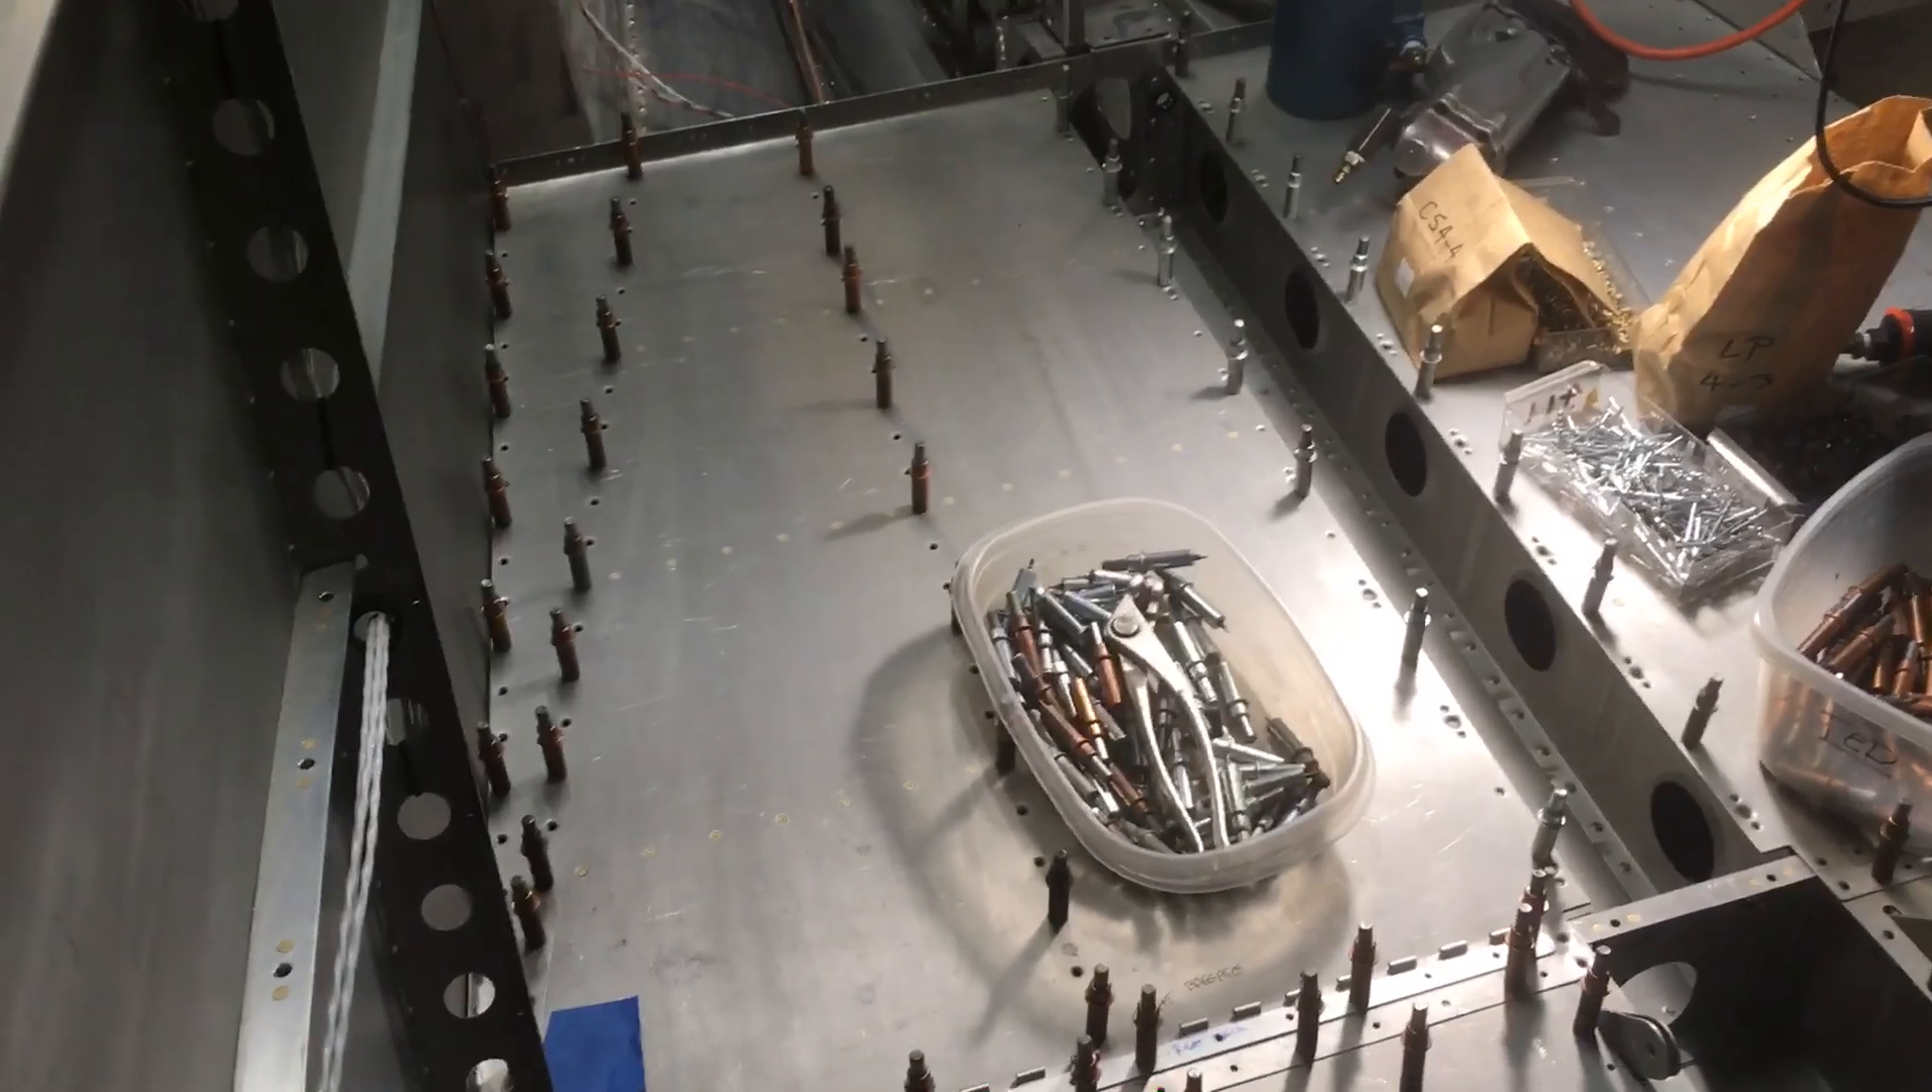Over here at the airplane, or what's supposed to become an airplane, that's the rear seat, right rear seat pan with CLECOs in it ready to go and there's the baggage floor.